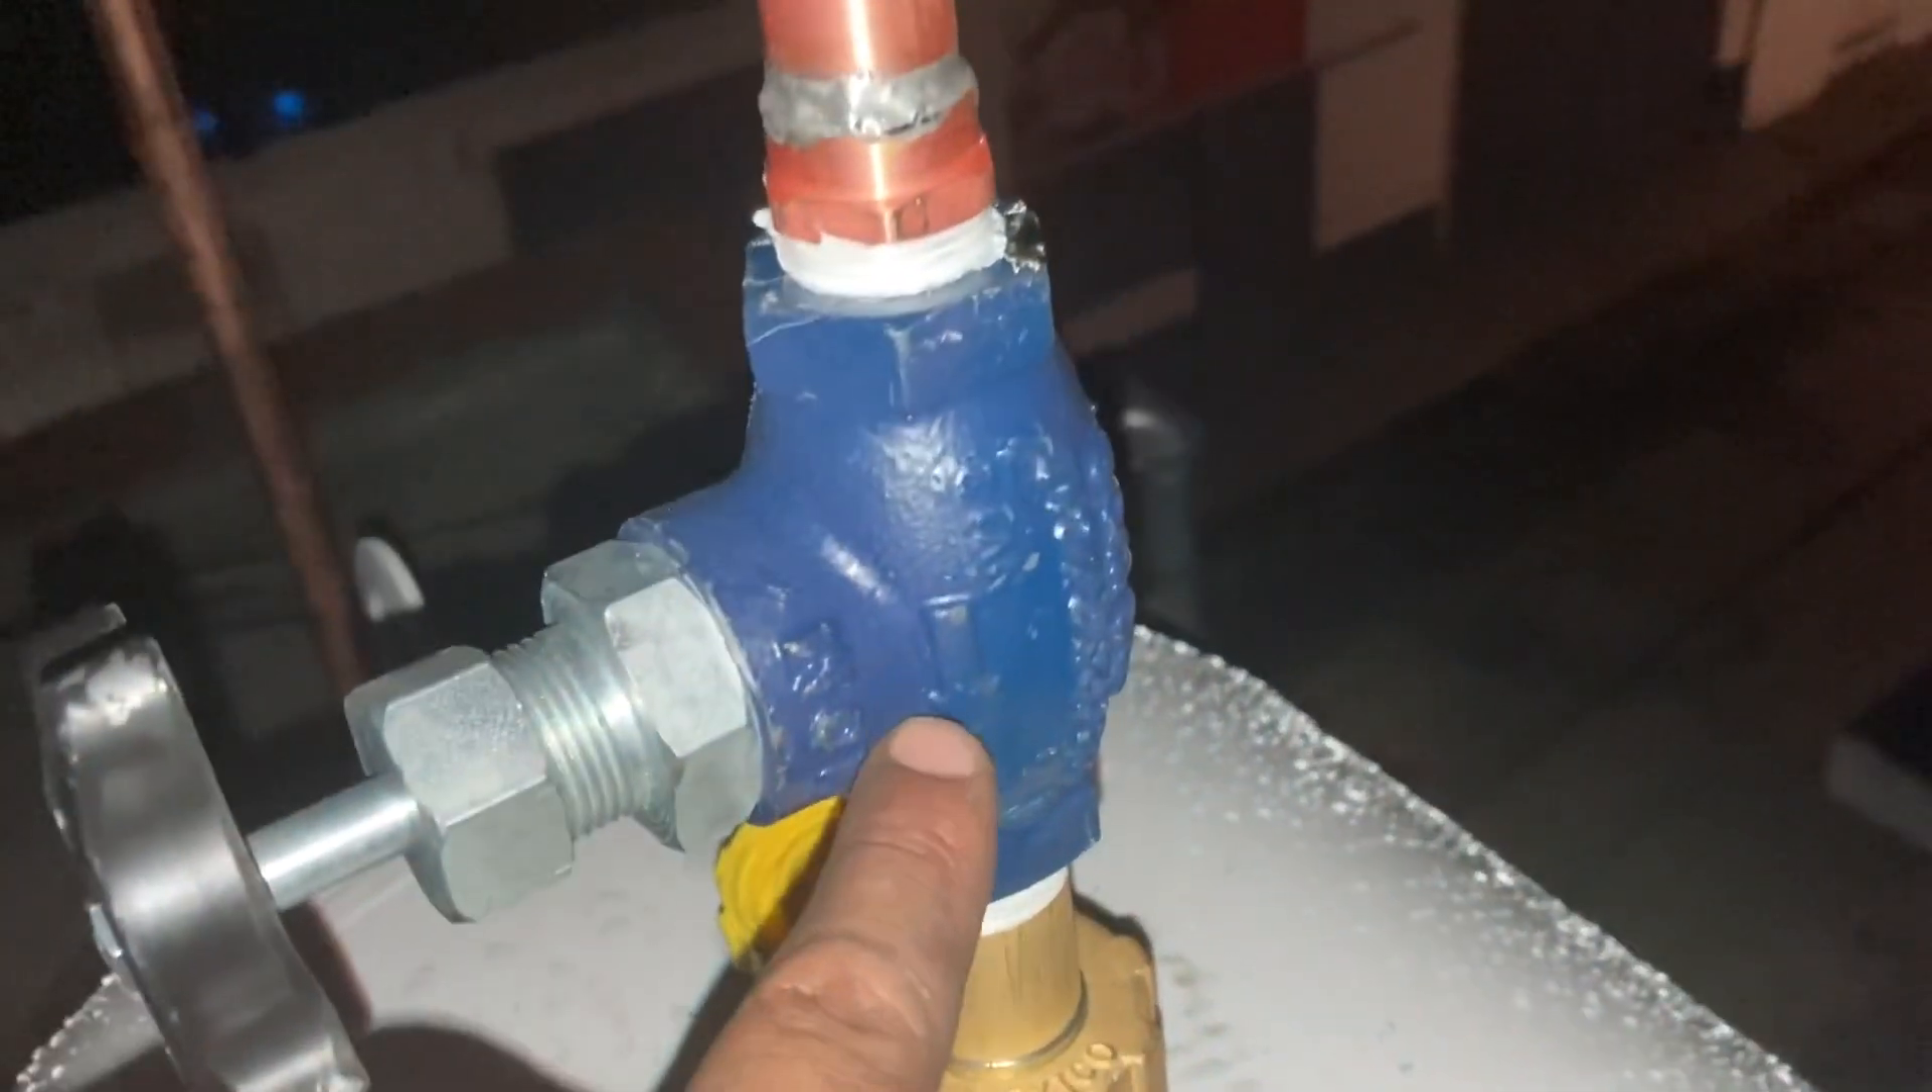Ya le pusimos La La válvula.